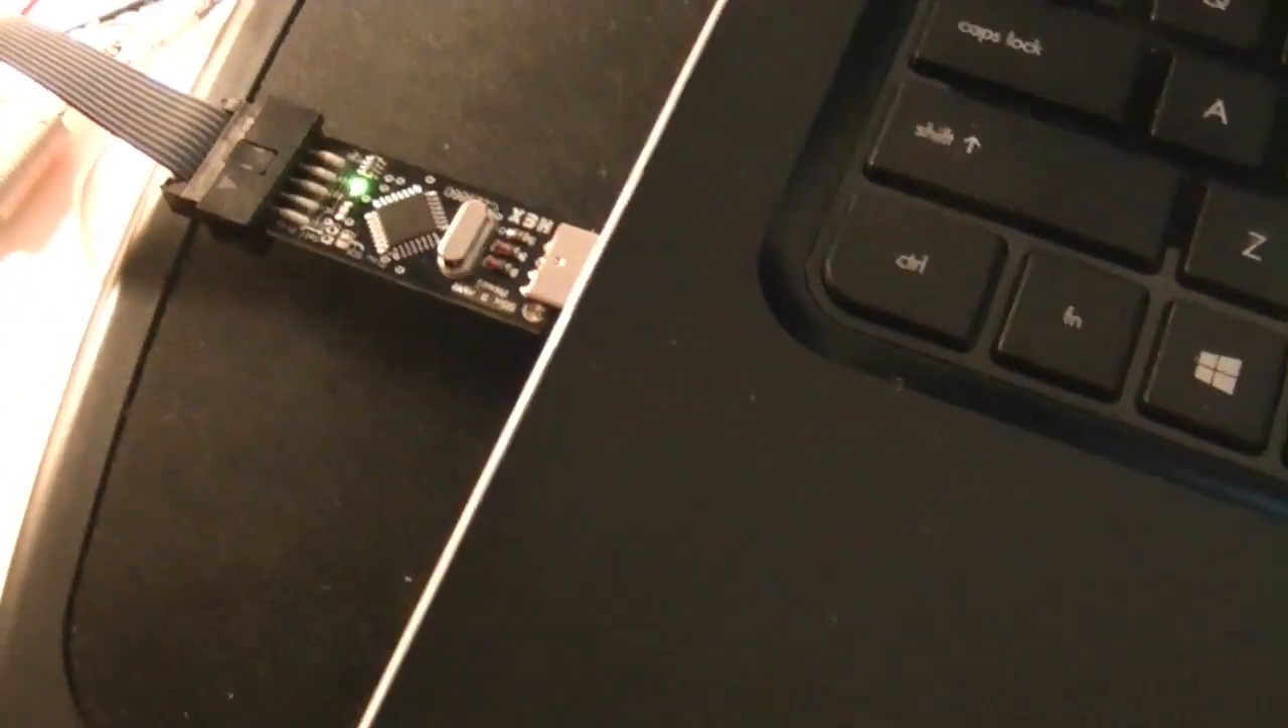Okay, so John just plugged in the USB ASP programming card right there into the USB port.